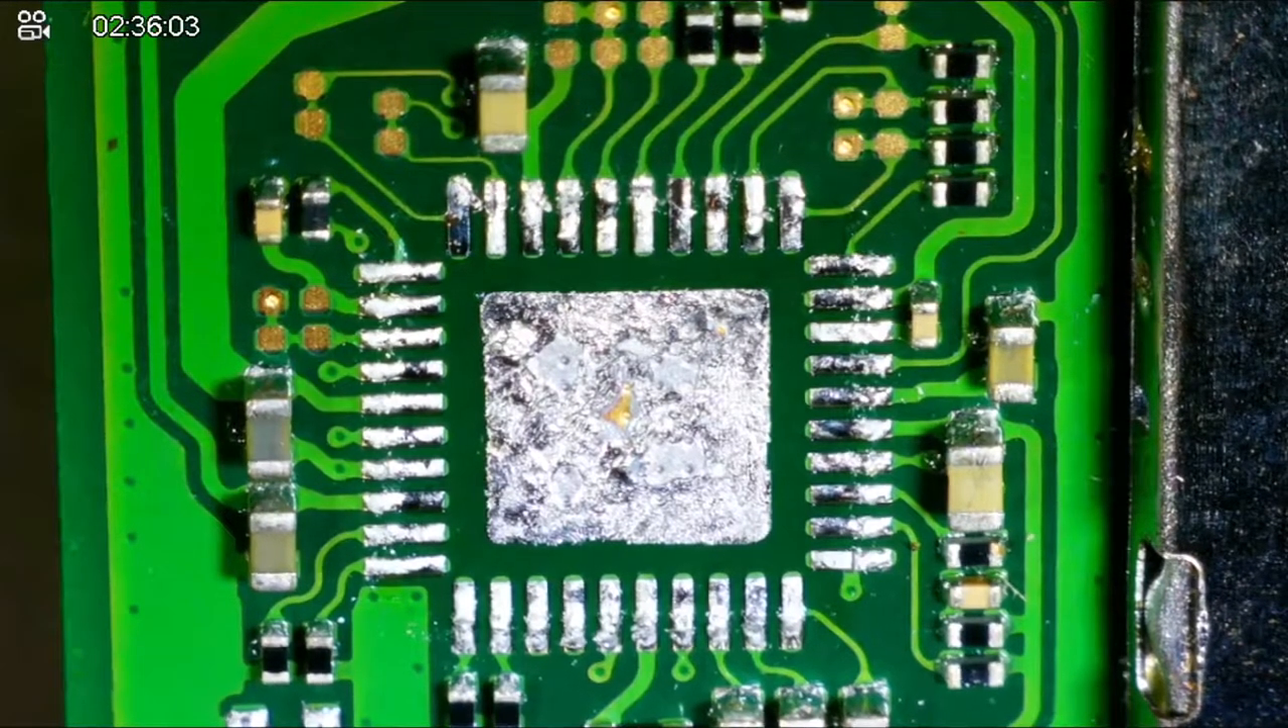Okay, that's the first time I pulled the chip and I don't see anything knocked off.